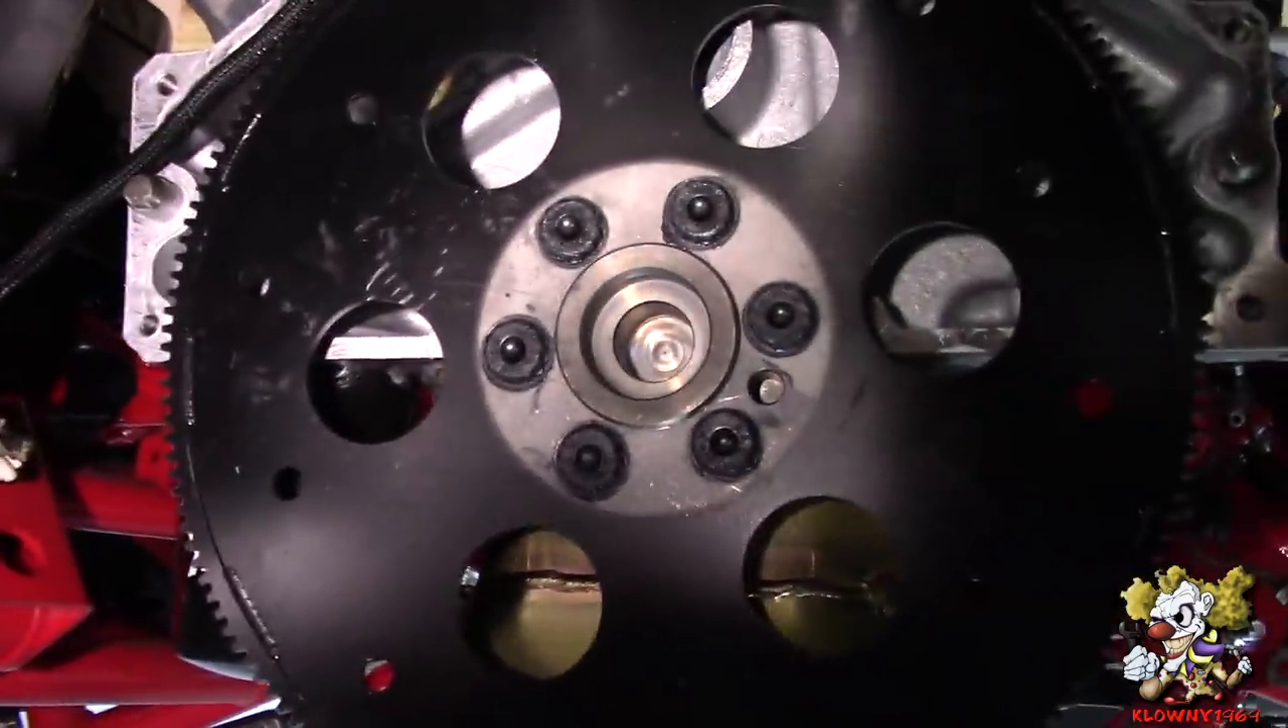We're all done with this flex plate.